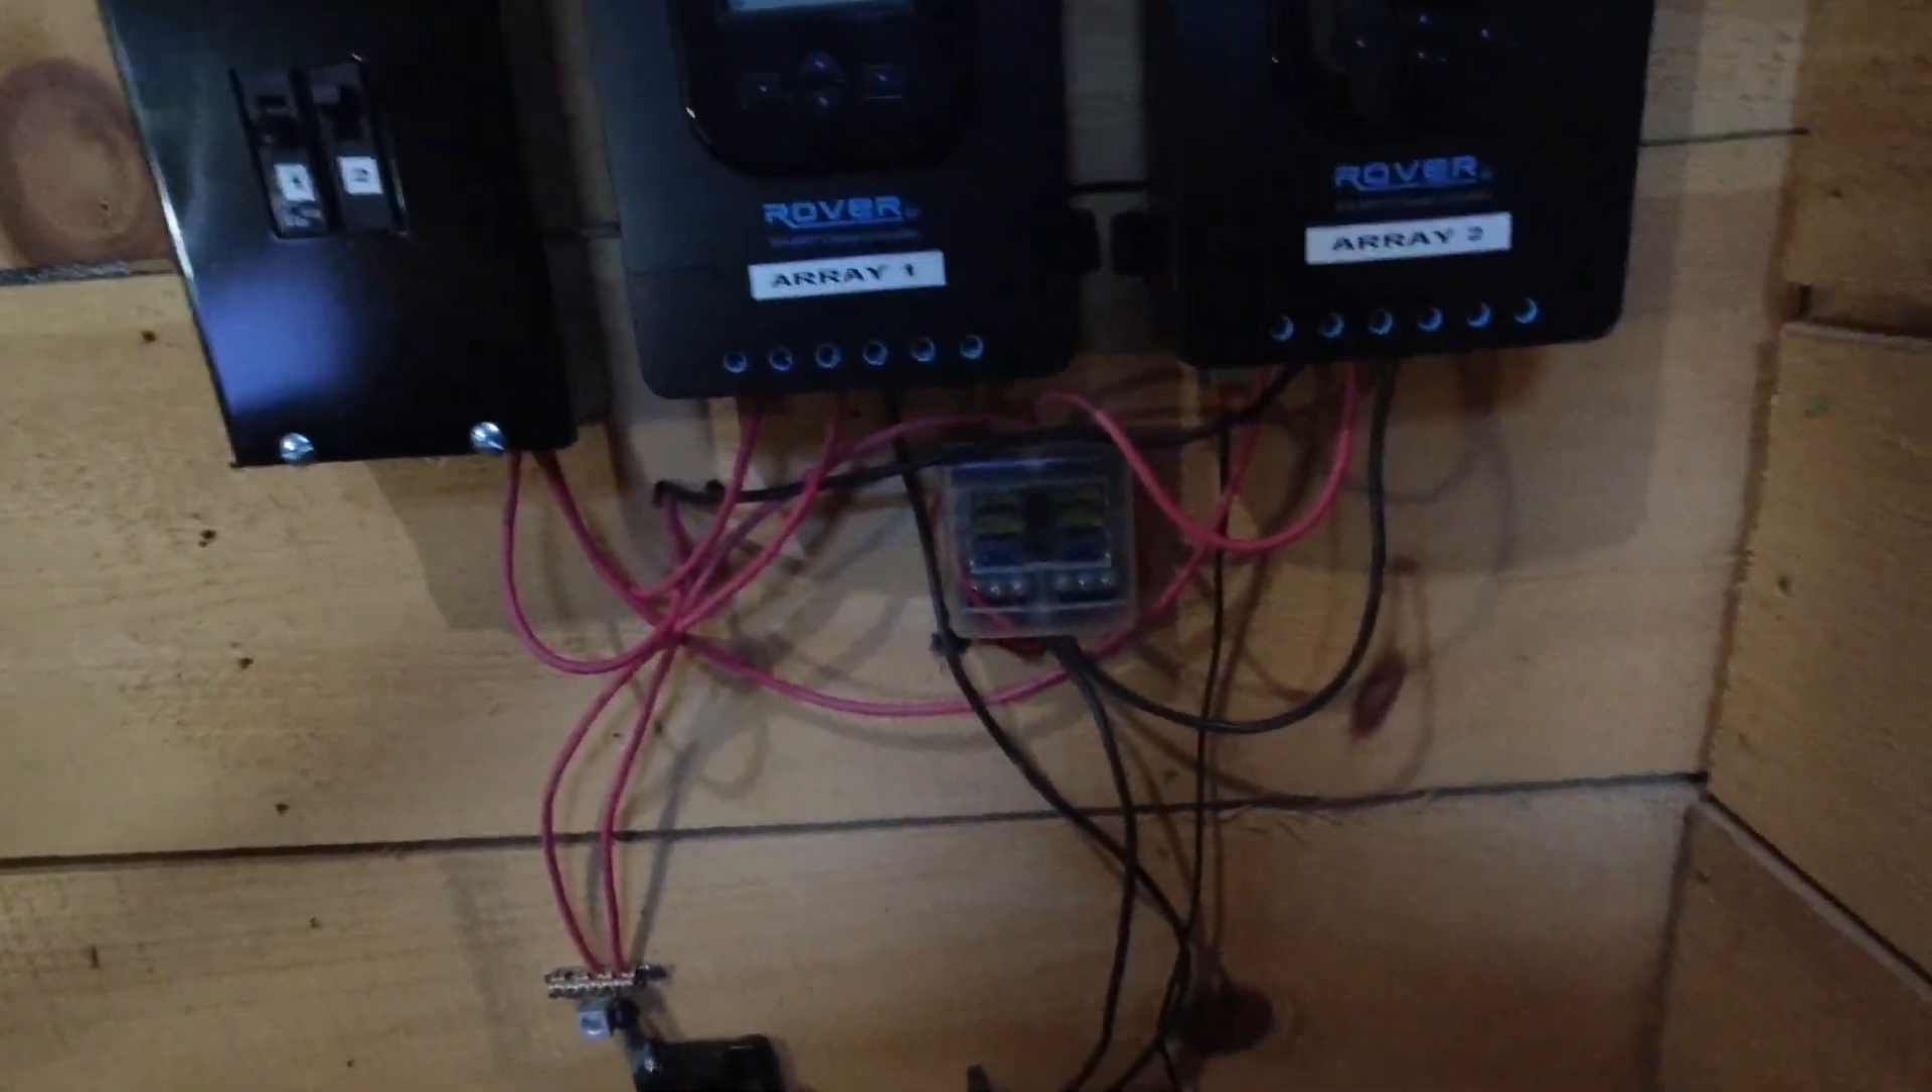The wiring in here is kind of a mess right now because I haven't got anything strapped or anything like that.